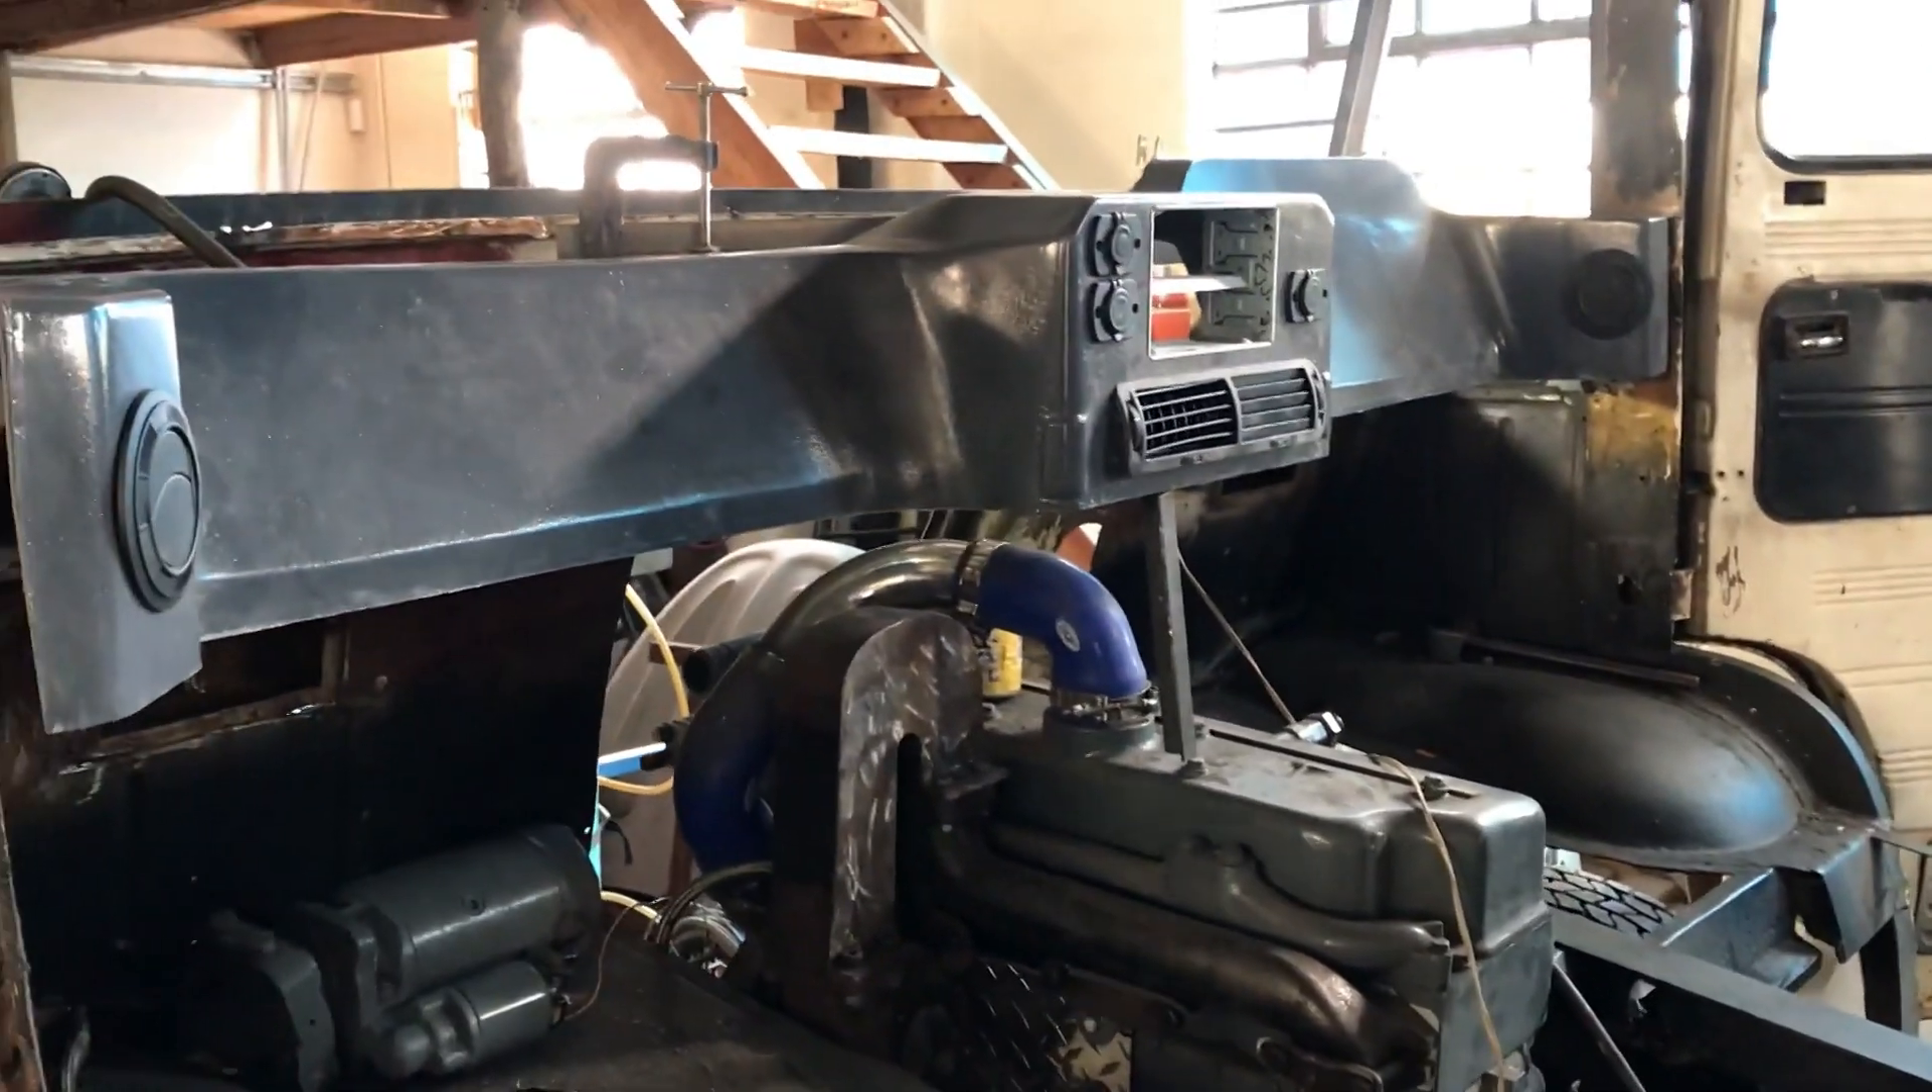Finally our dashboard has sort of got its place.